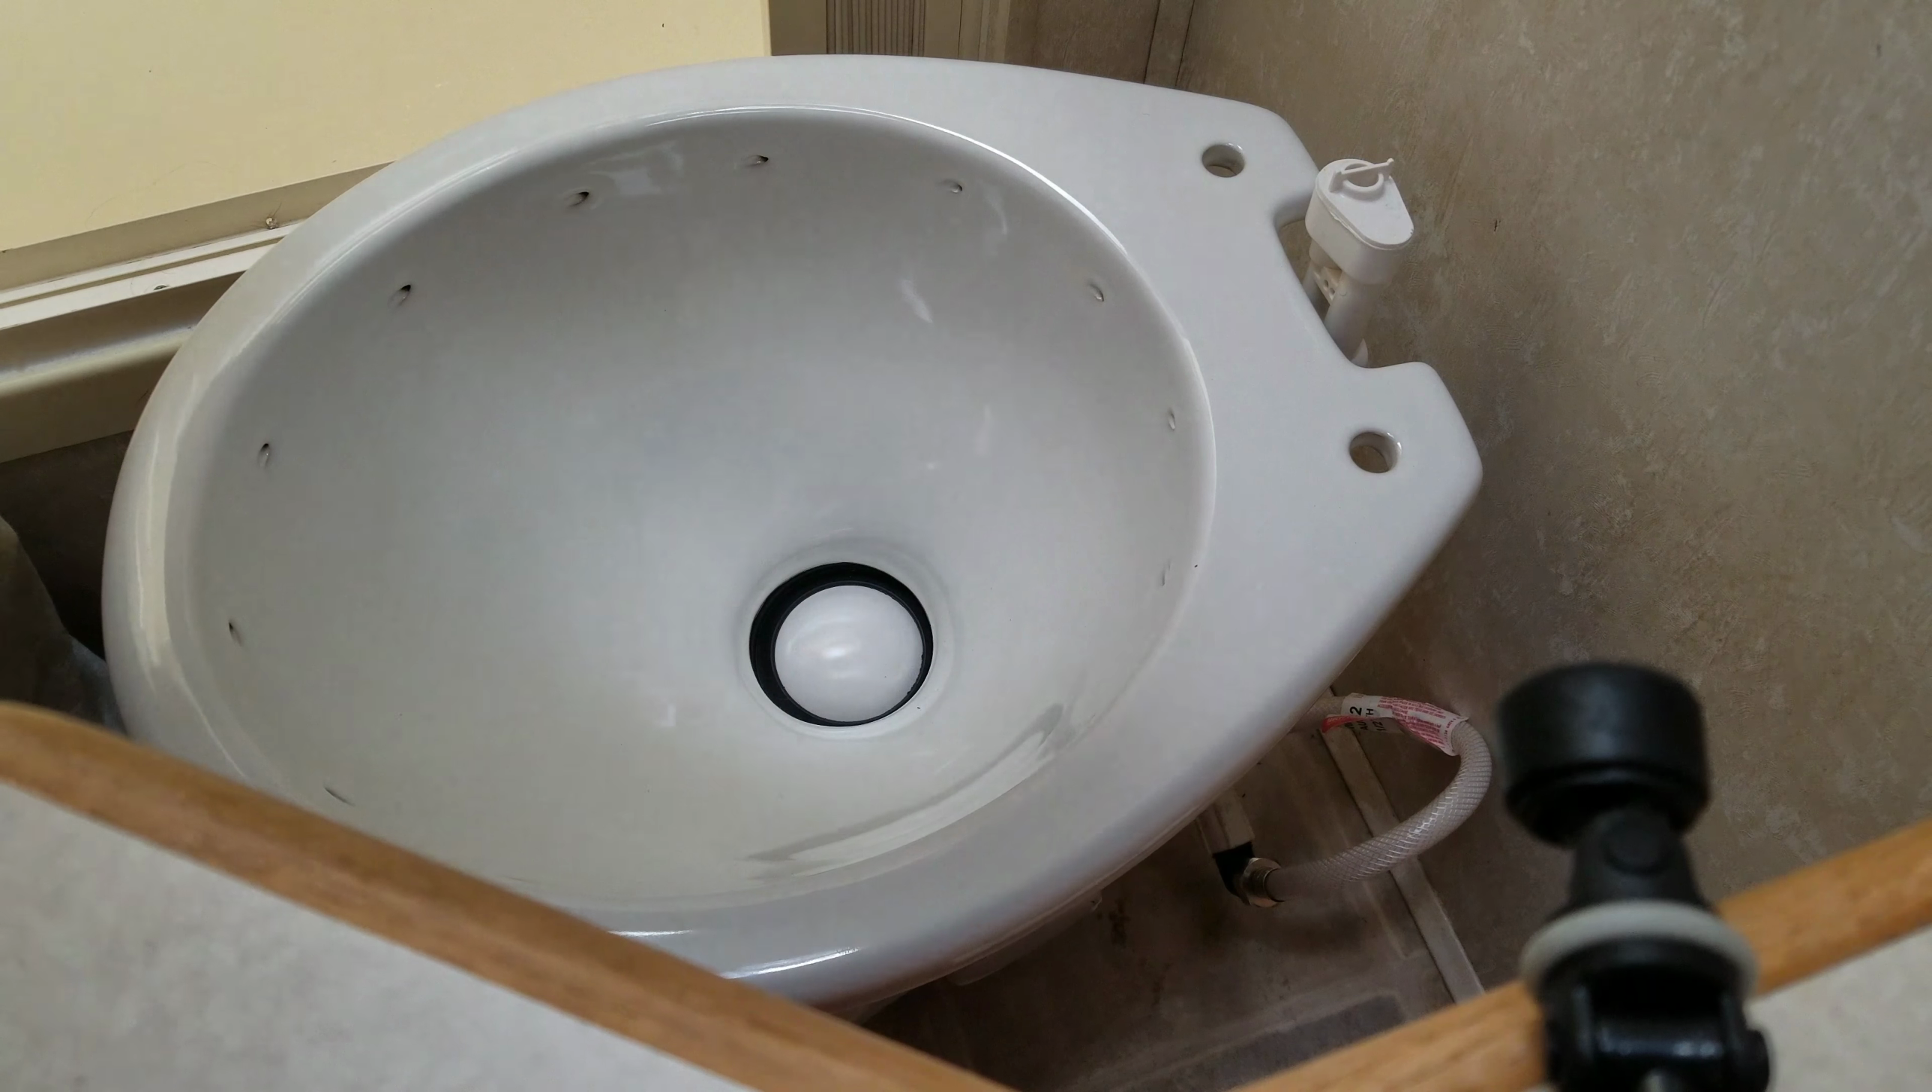There we removed the old seat.